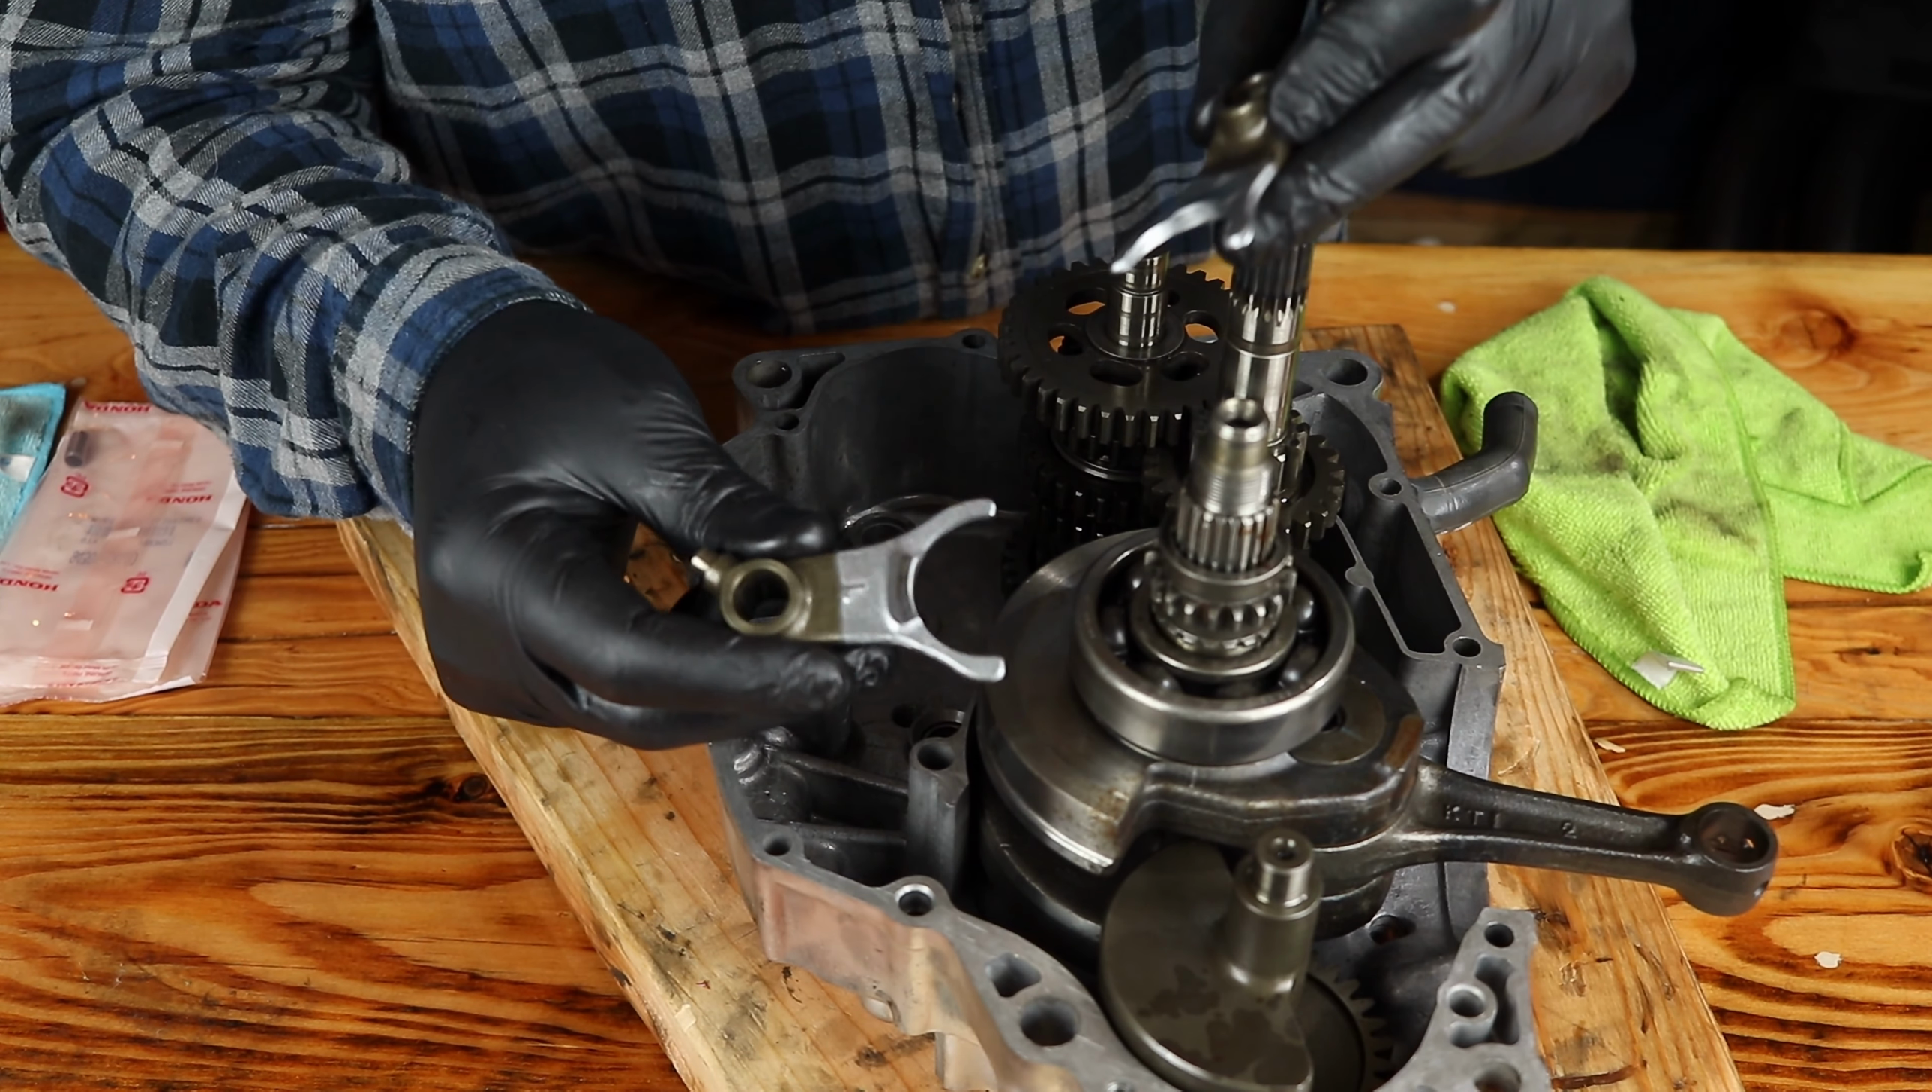All right we have our transmission in now.